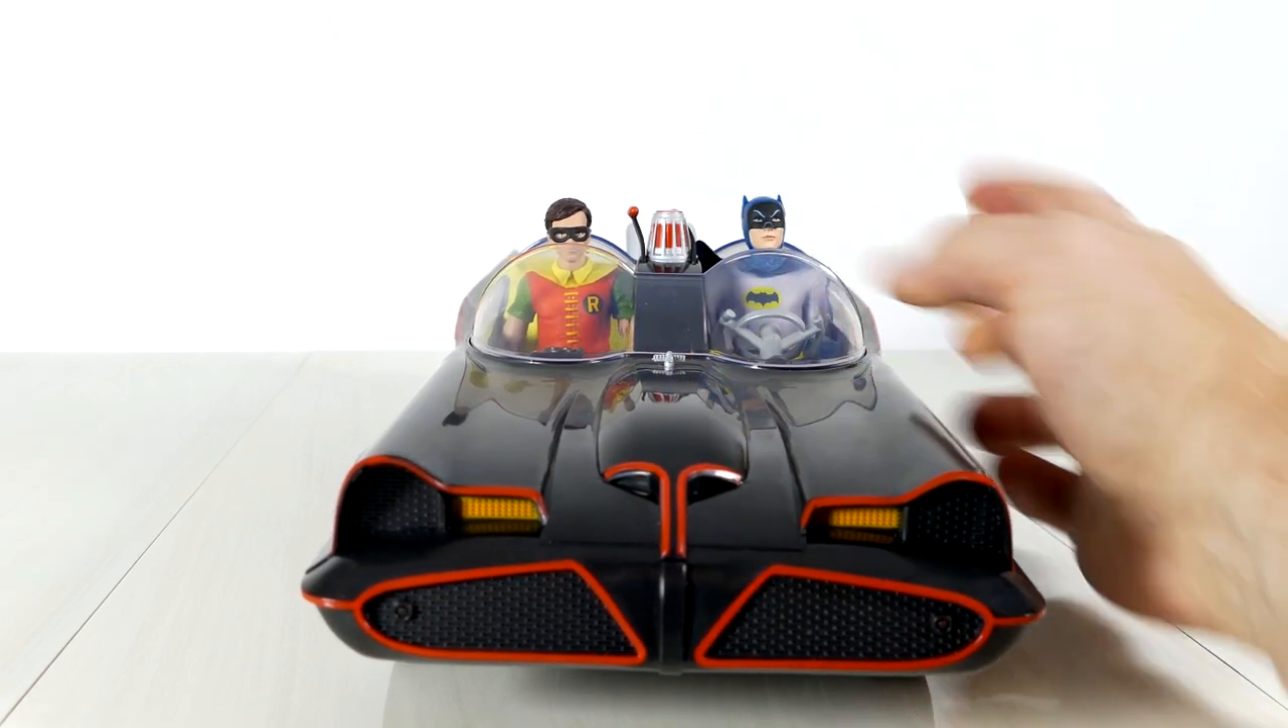Their heads stick out quite far above the windshield.